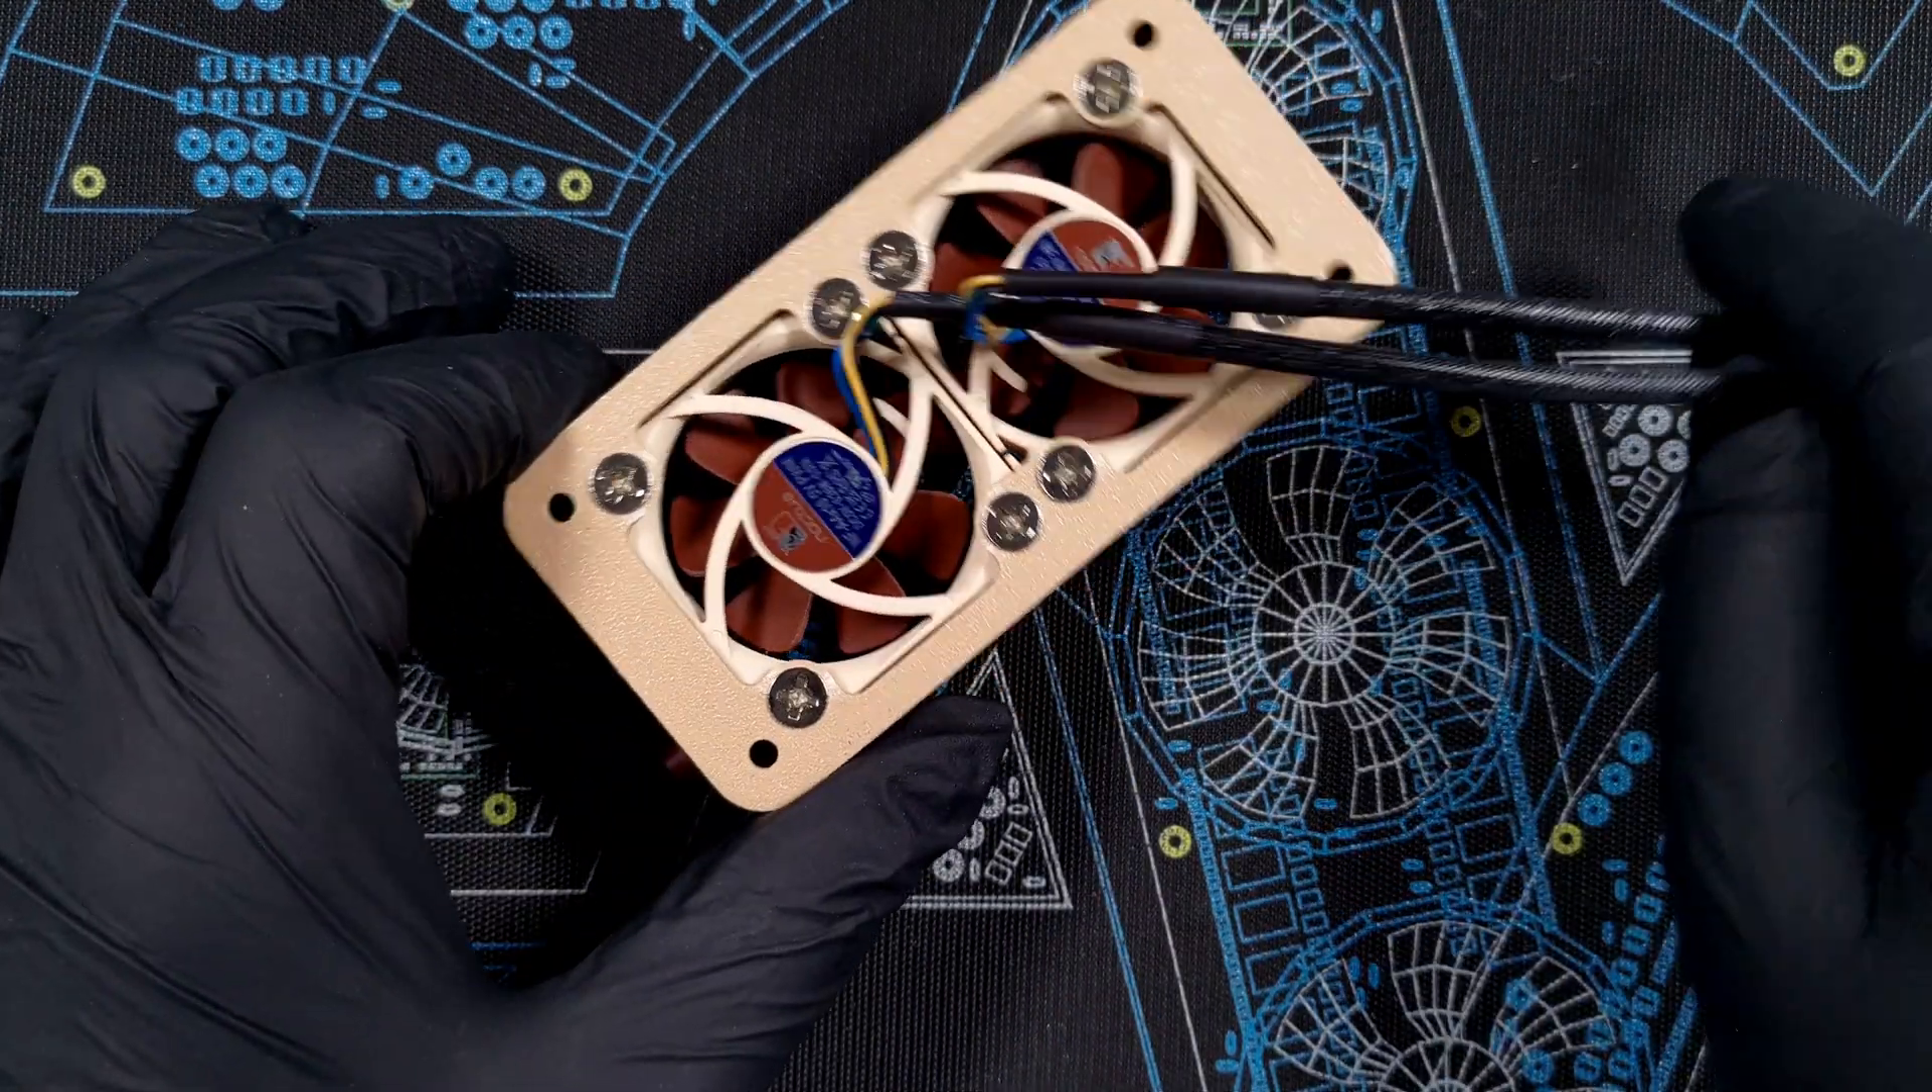The only thing remaining is to grab some fan screws and mount the fans onto the case there they are a nice fit no cables interfering anywhere.